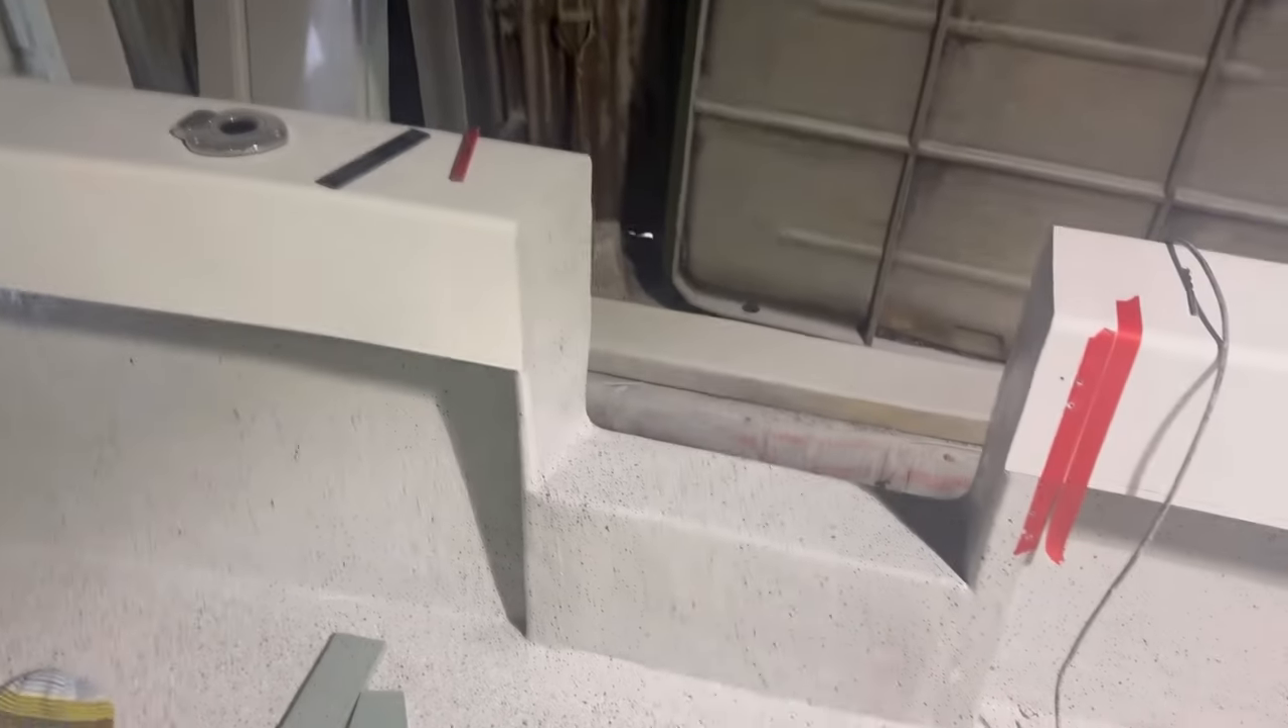Still in the process of fitting the door, but nice big opening there.